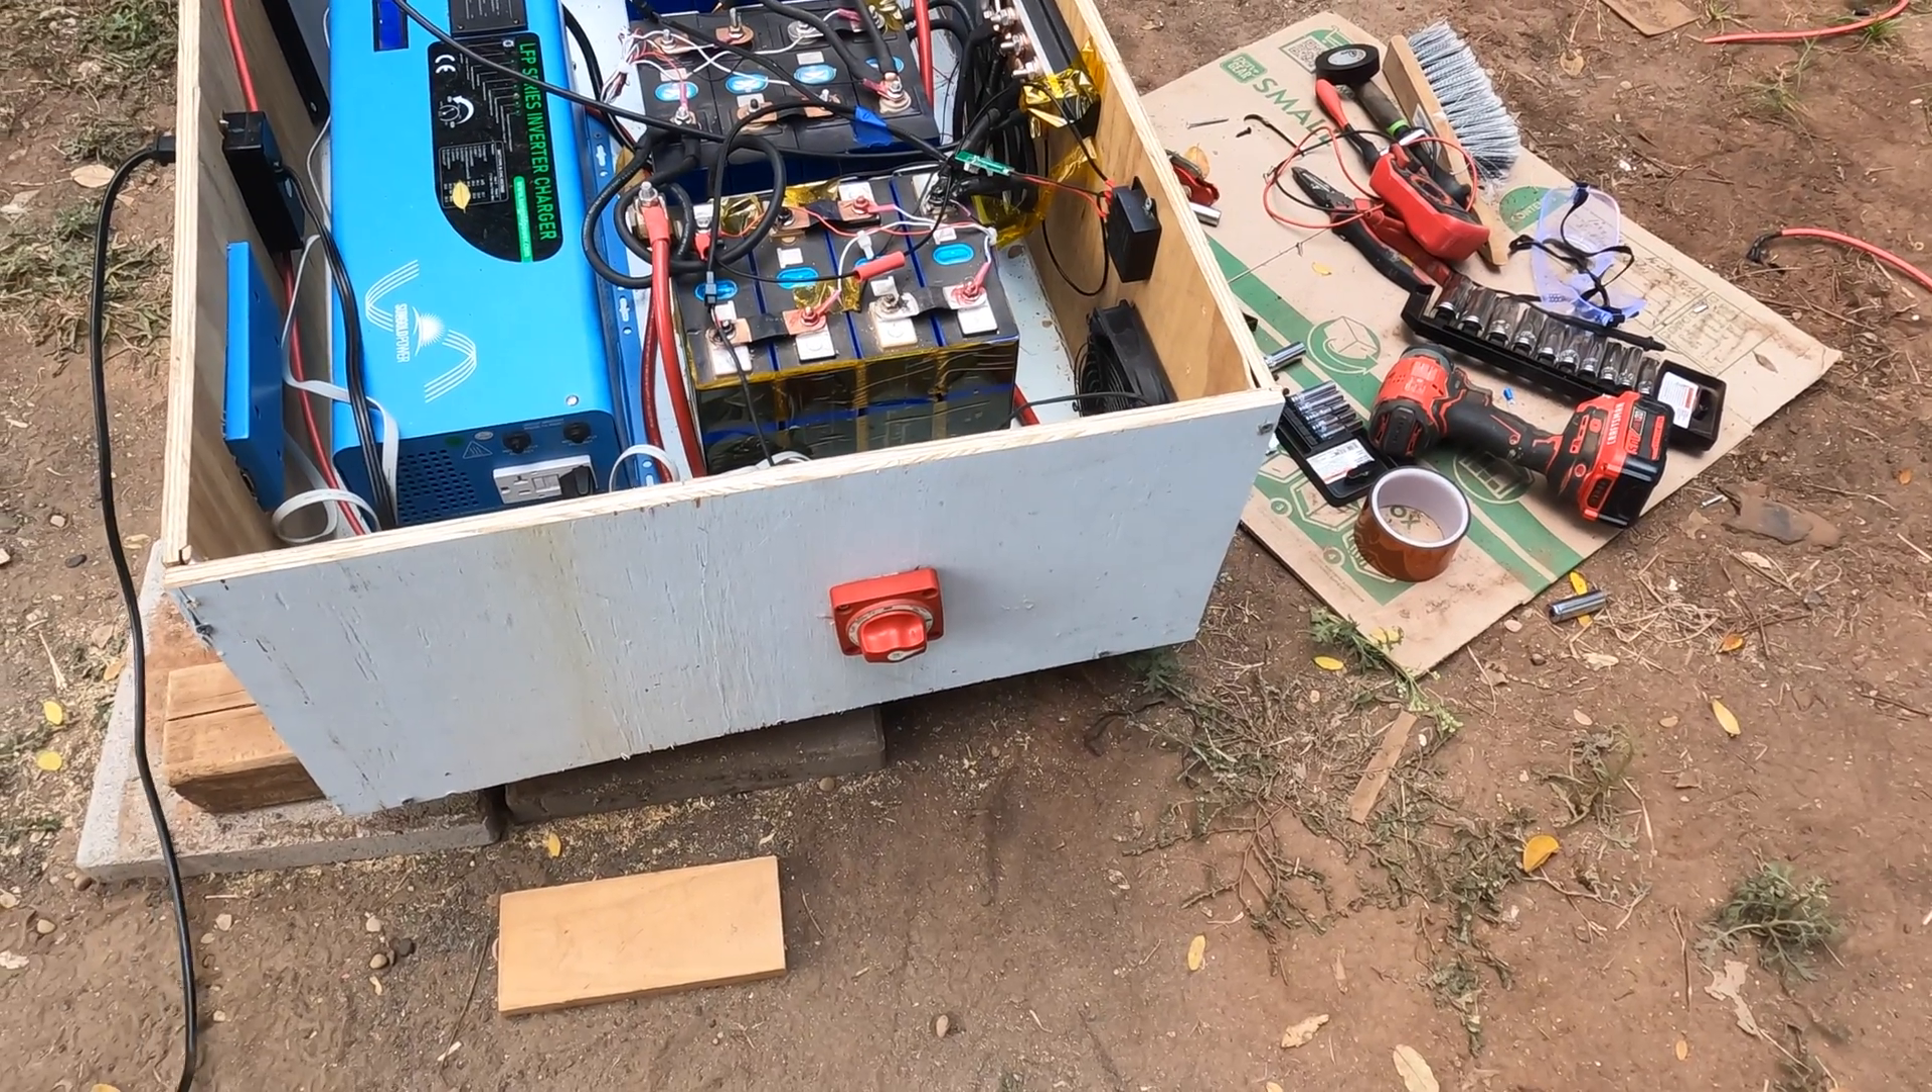Starting with the front of course the battery switch is off centered and that's just because I measured it before I put it on and it was just cut wrong. So I wish that was centered. It's not a huge deal.